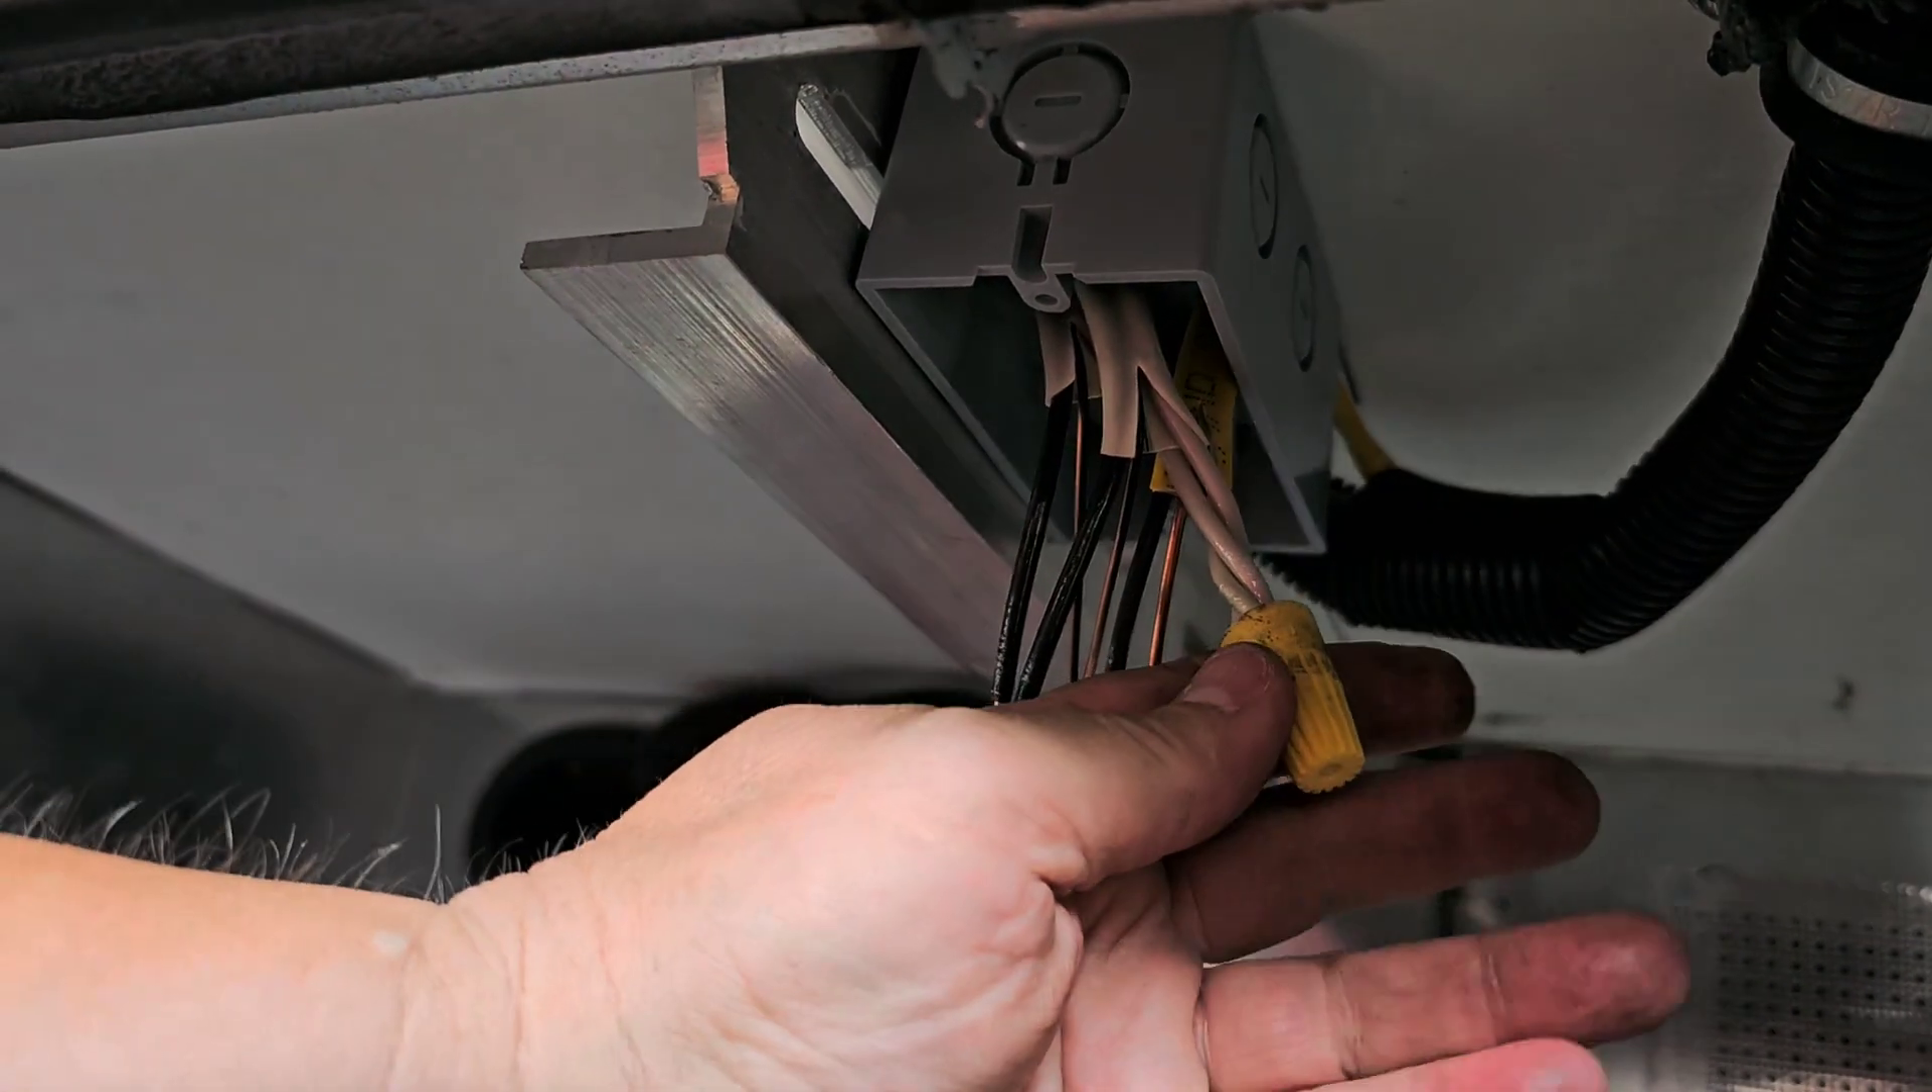Okay, so I've run the wires, uh, into my junction box.